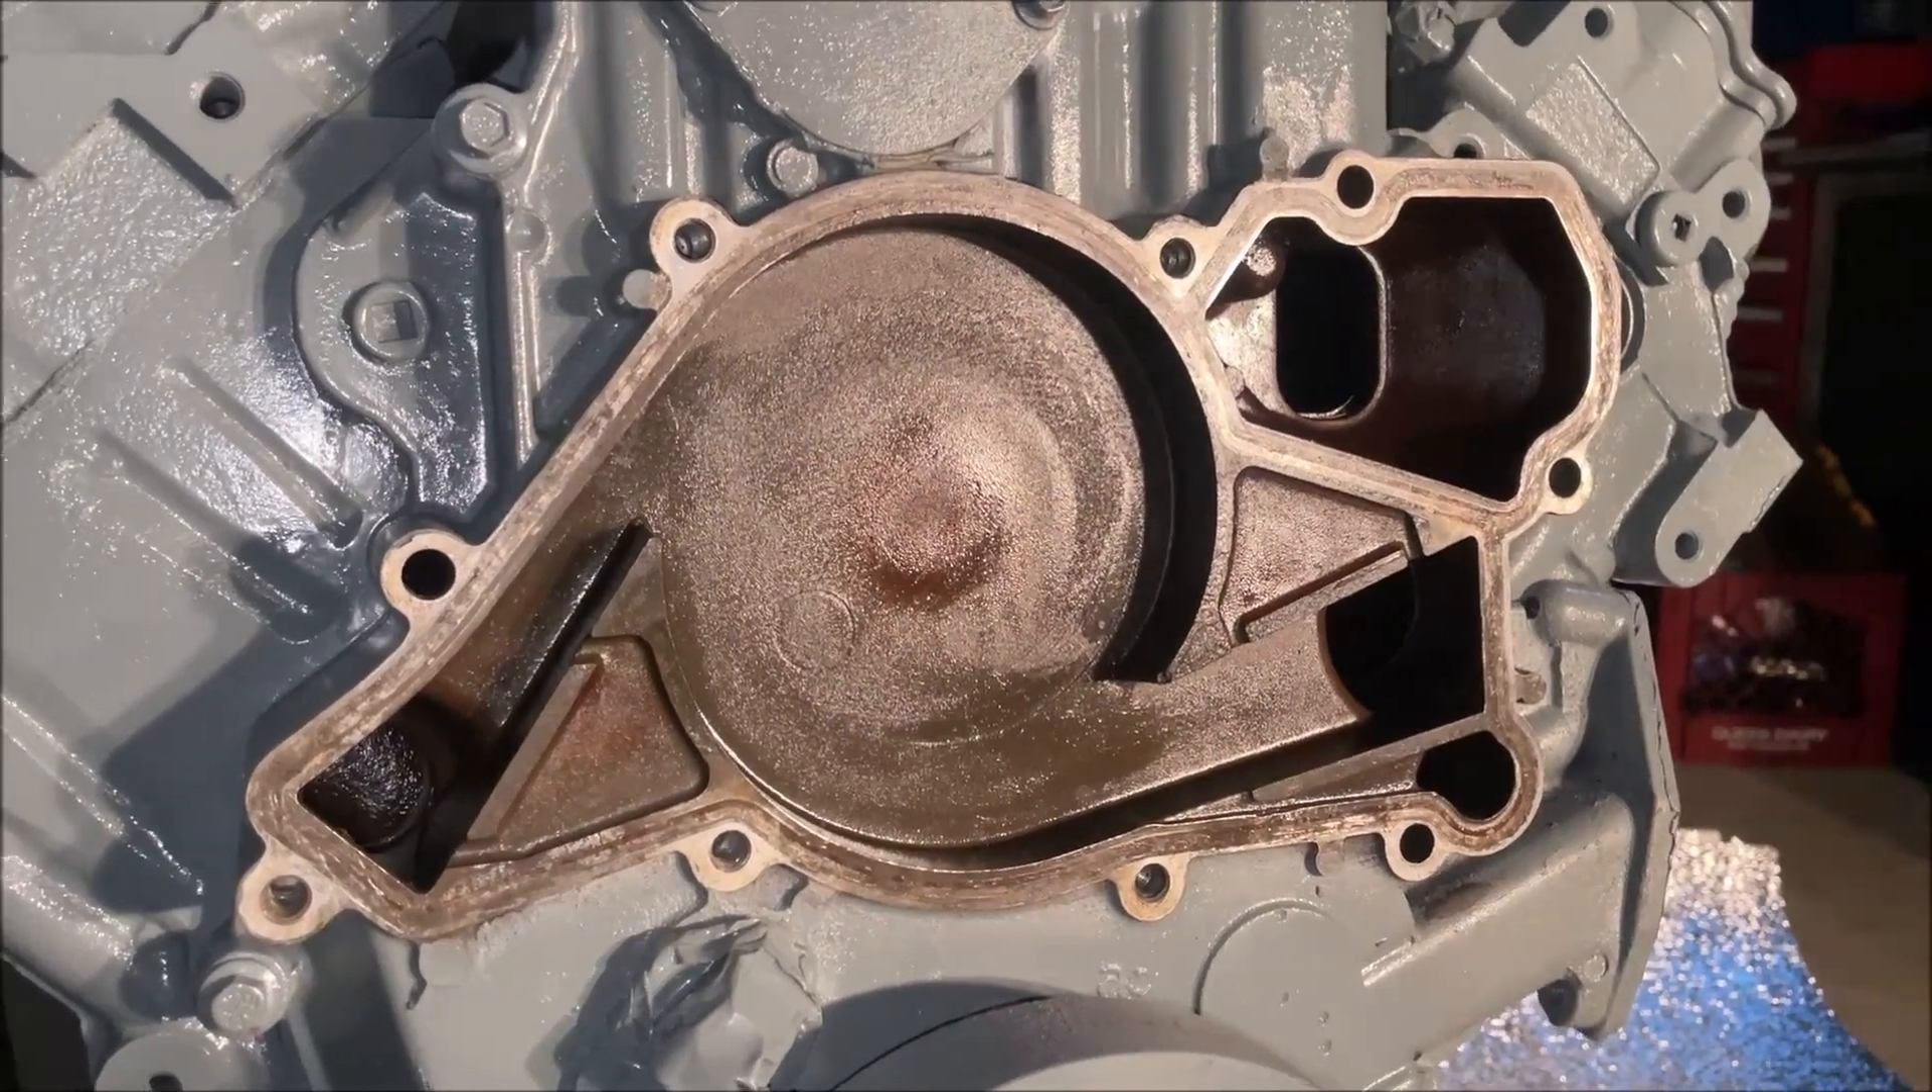All right guys, so got the old water pump off now.